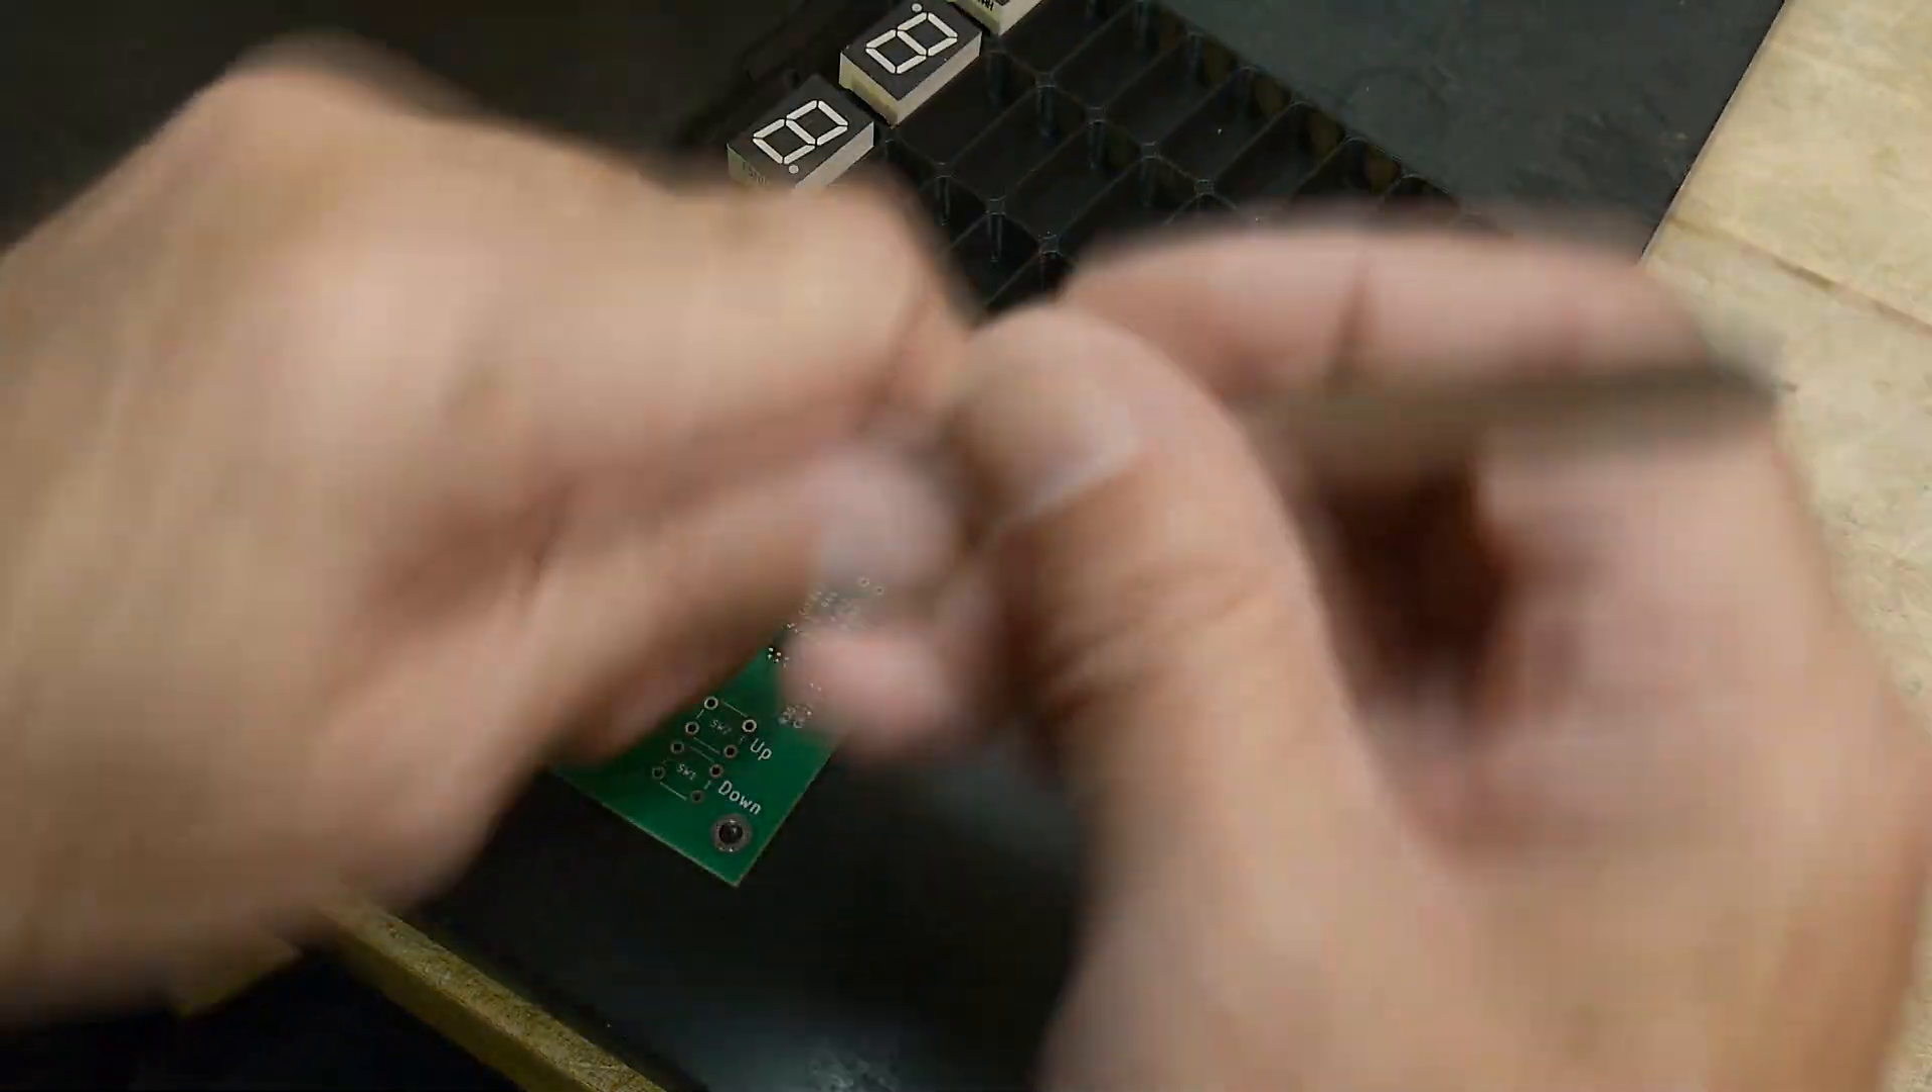I still have the switches to put in.